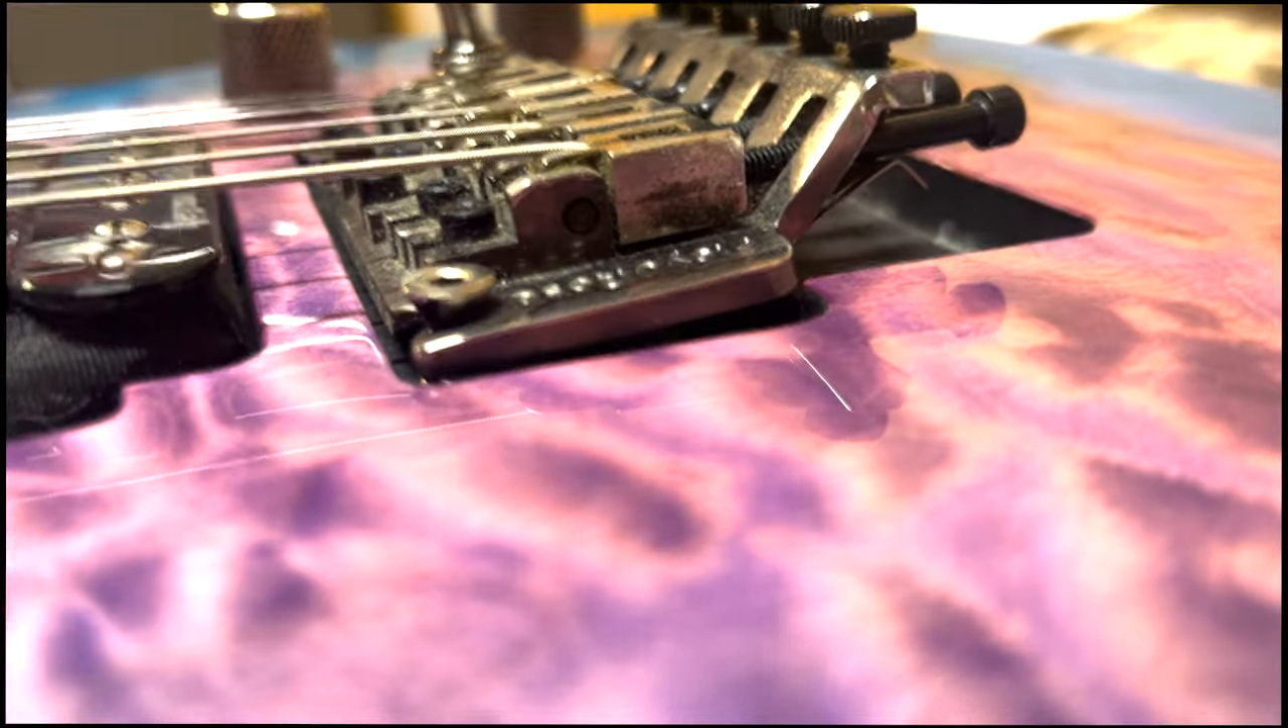Now that we put these hybrid strings on it this tremolo system Is not flush to the body.